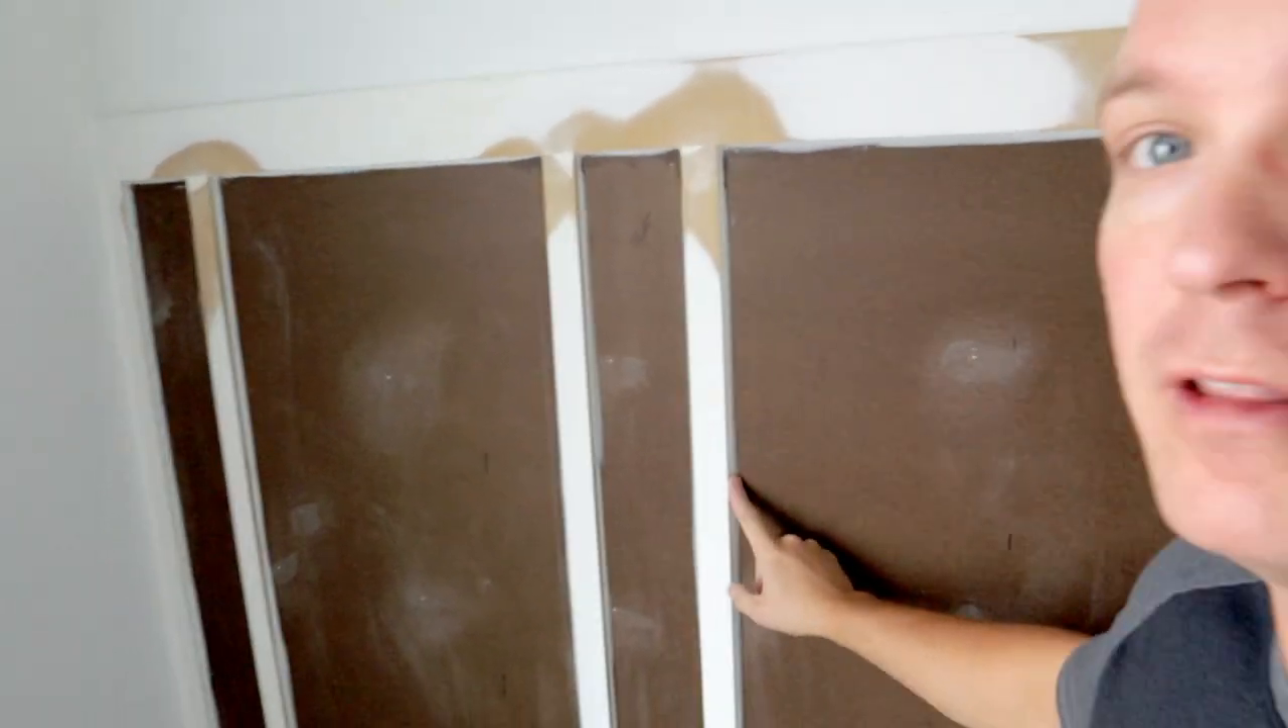So what we have done so far is we've got the paneling all put in nailed glued.